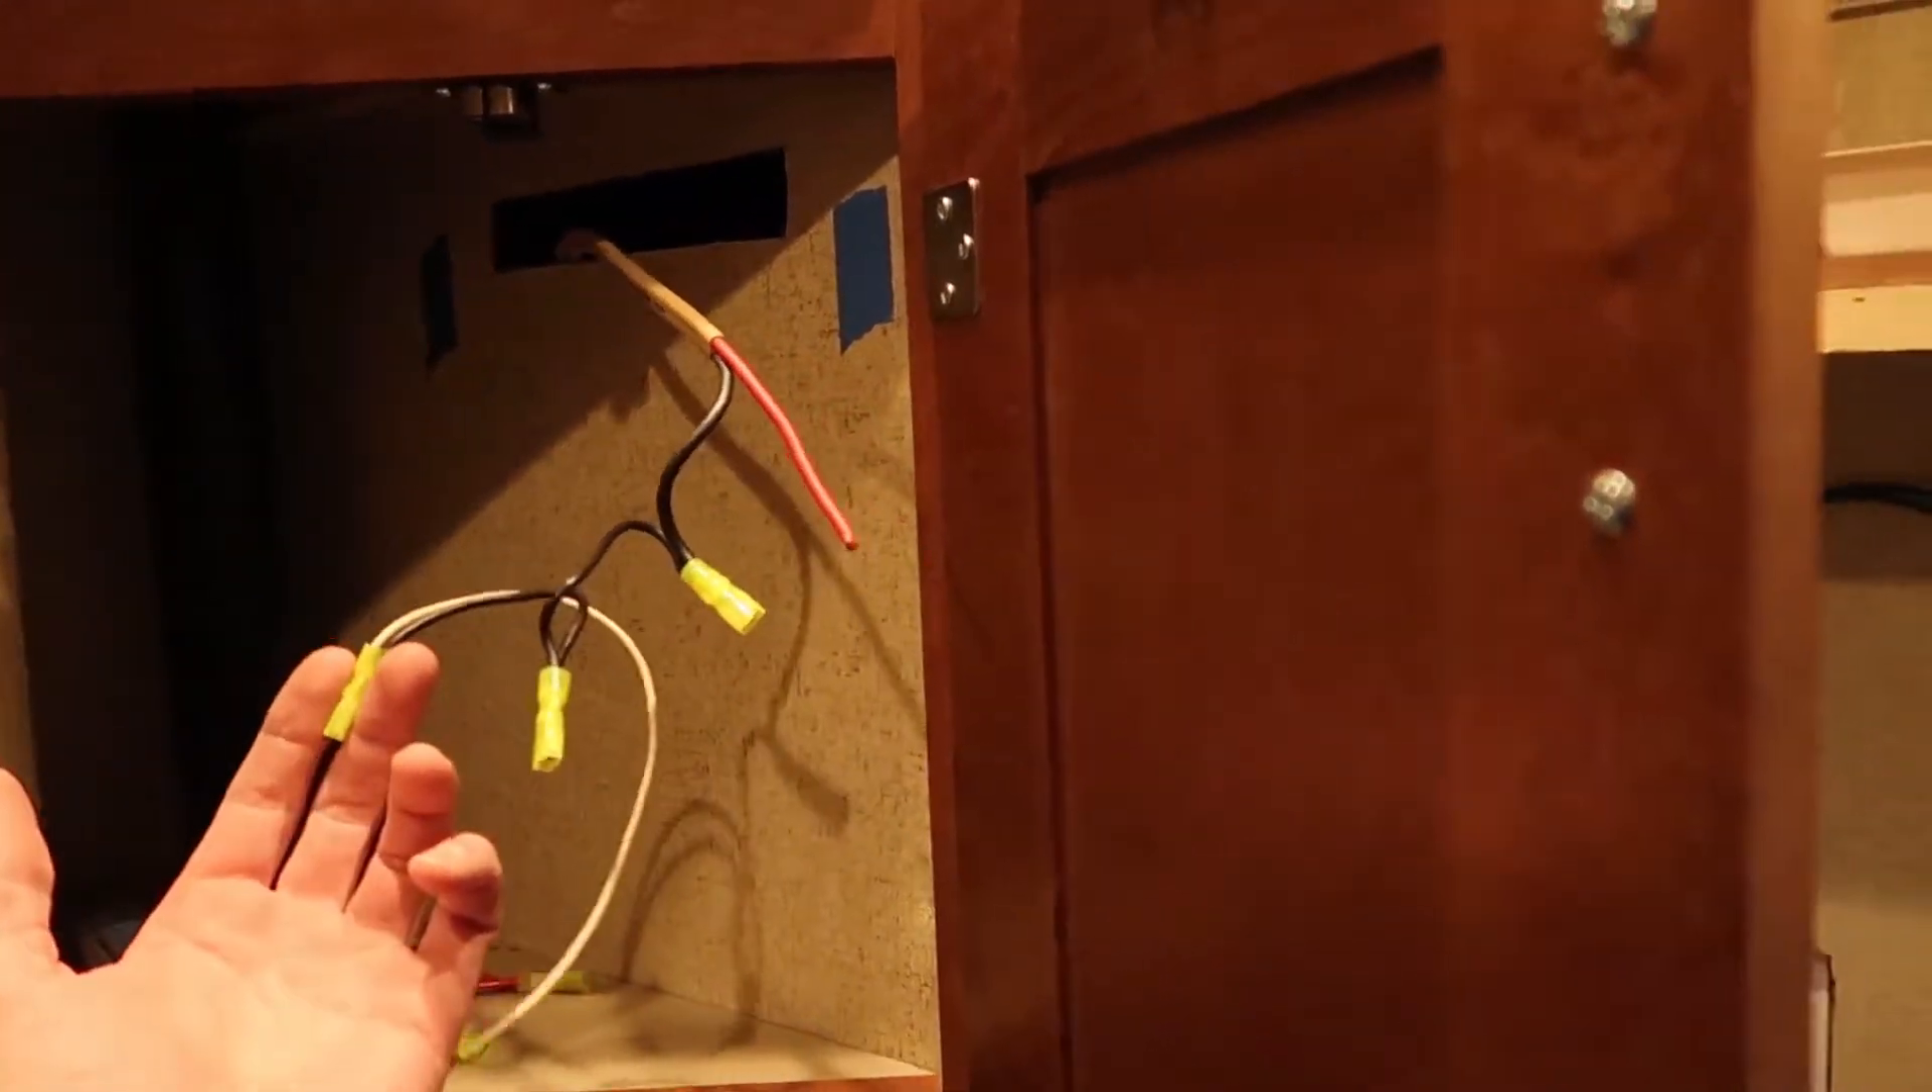So tonight I'm going to finish that up and then, let's see, this cable here is for my new USB ports which are located right there. That's the wire anyway, I don't have the USB ports mounted yet.